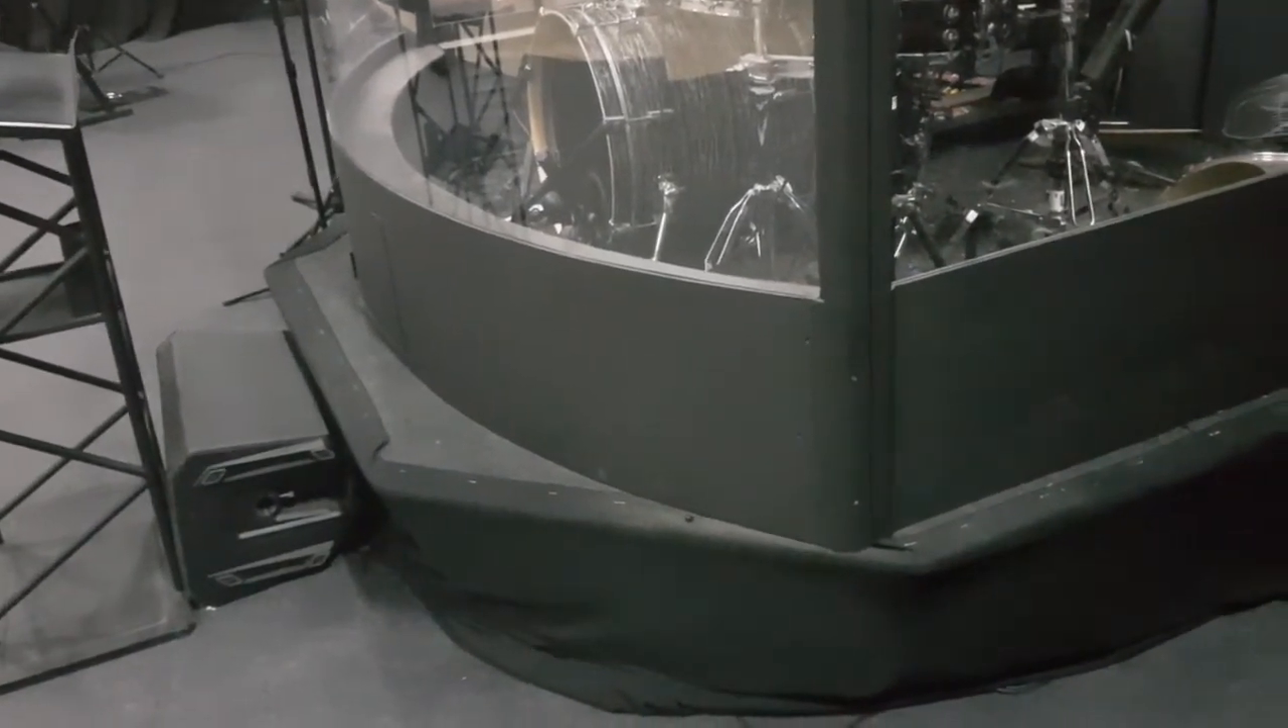I need to redo this riser so that it matches the curve of the booth but i haven't done that yet.